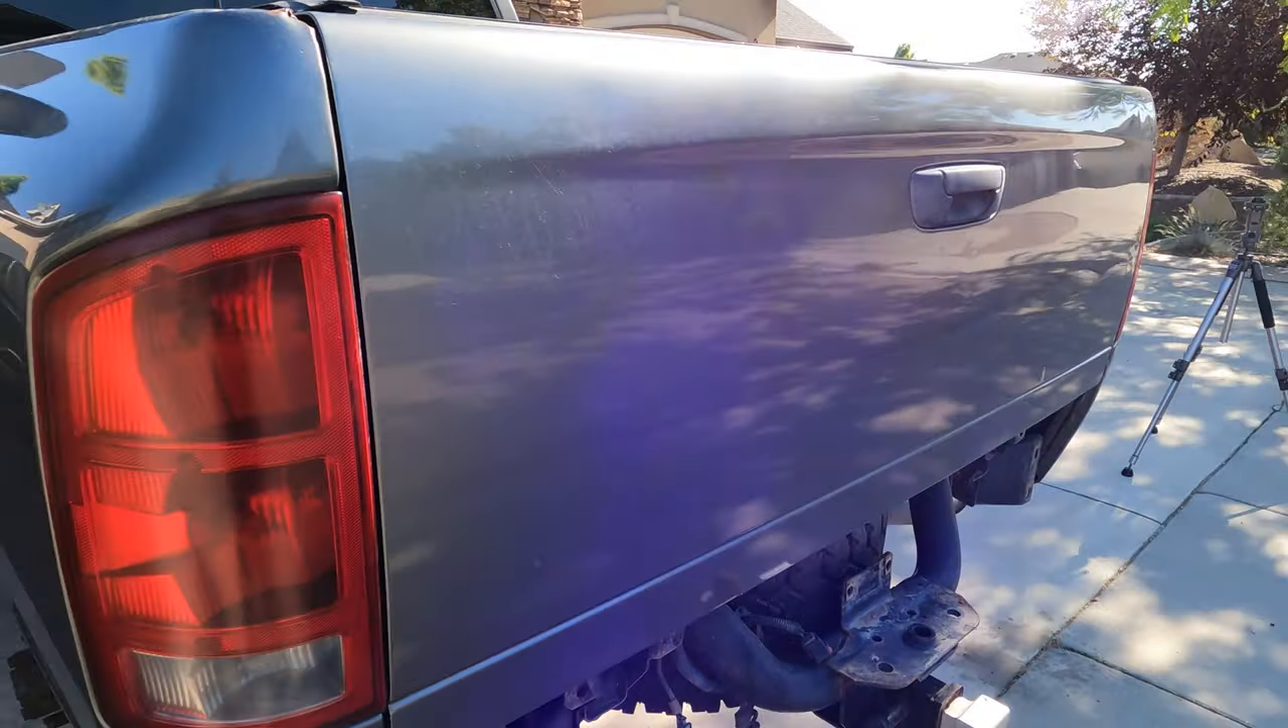We've got all the chrome badging taken off the back, polished up there.